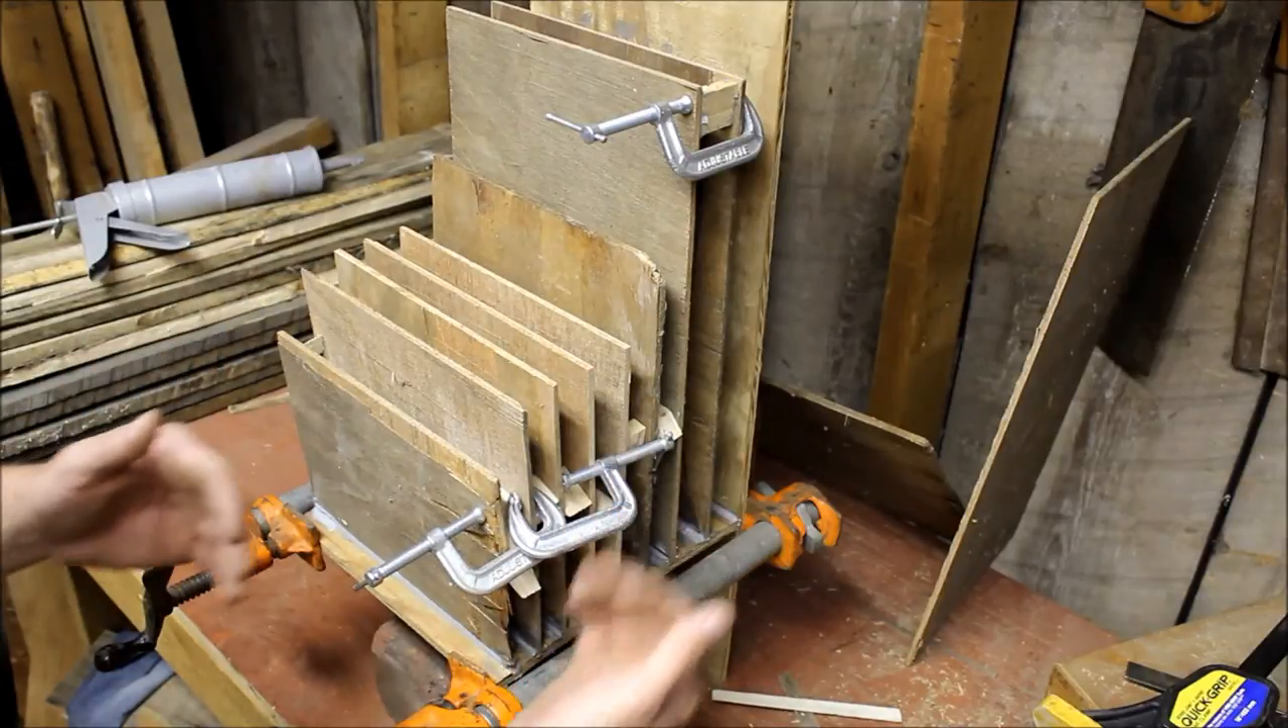These clamps up here, the wood was moving a little bit too much and the spacers were falling out, so I clamped those together.